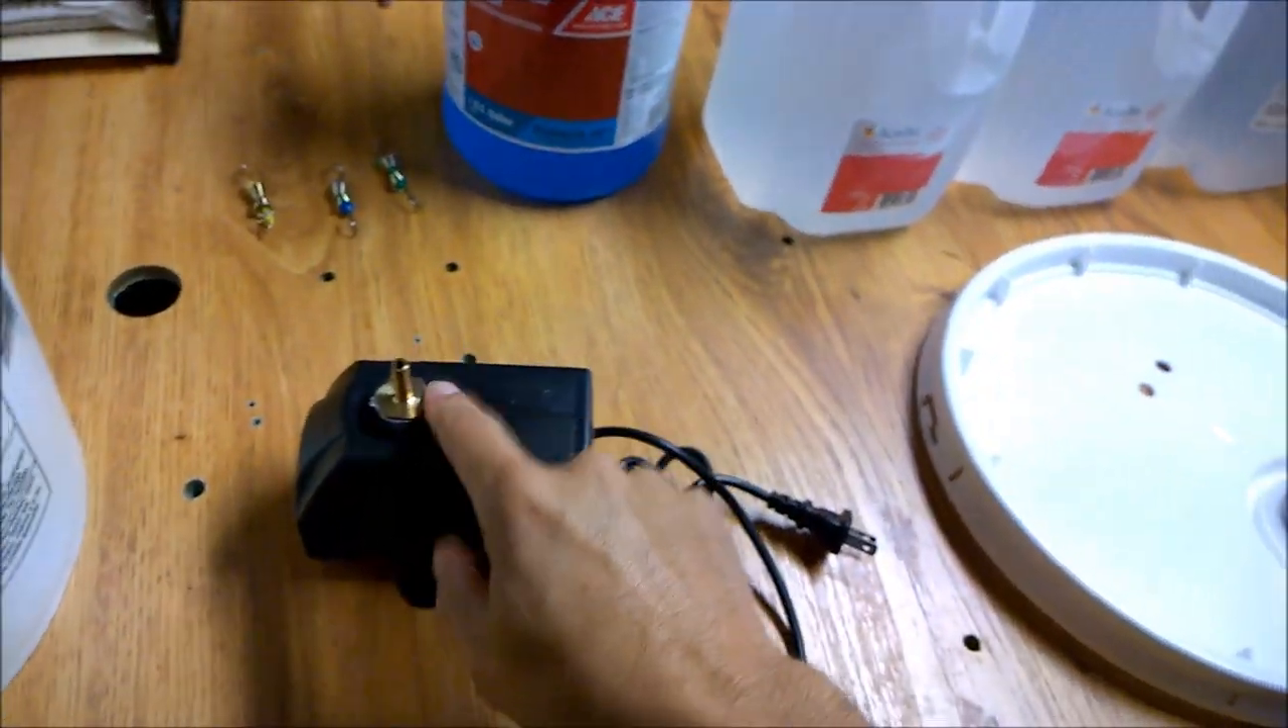Brass adapter is screwed in and tightened down.